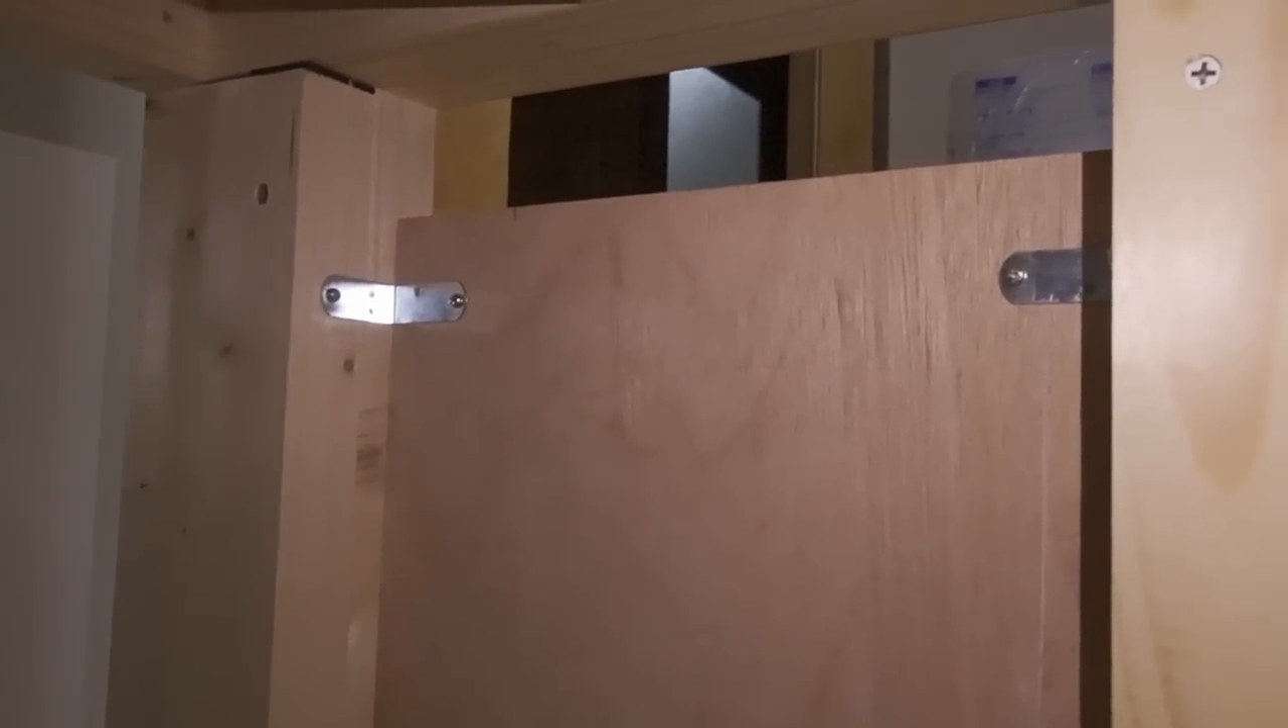You can see with the 90 degree angle brackets hooked in place and this allows that board to stay in place and you can see I can push this as hard as I want and it's not gonna go anywhere.